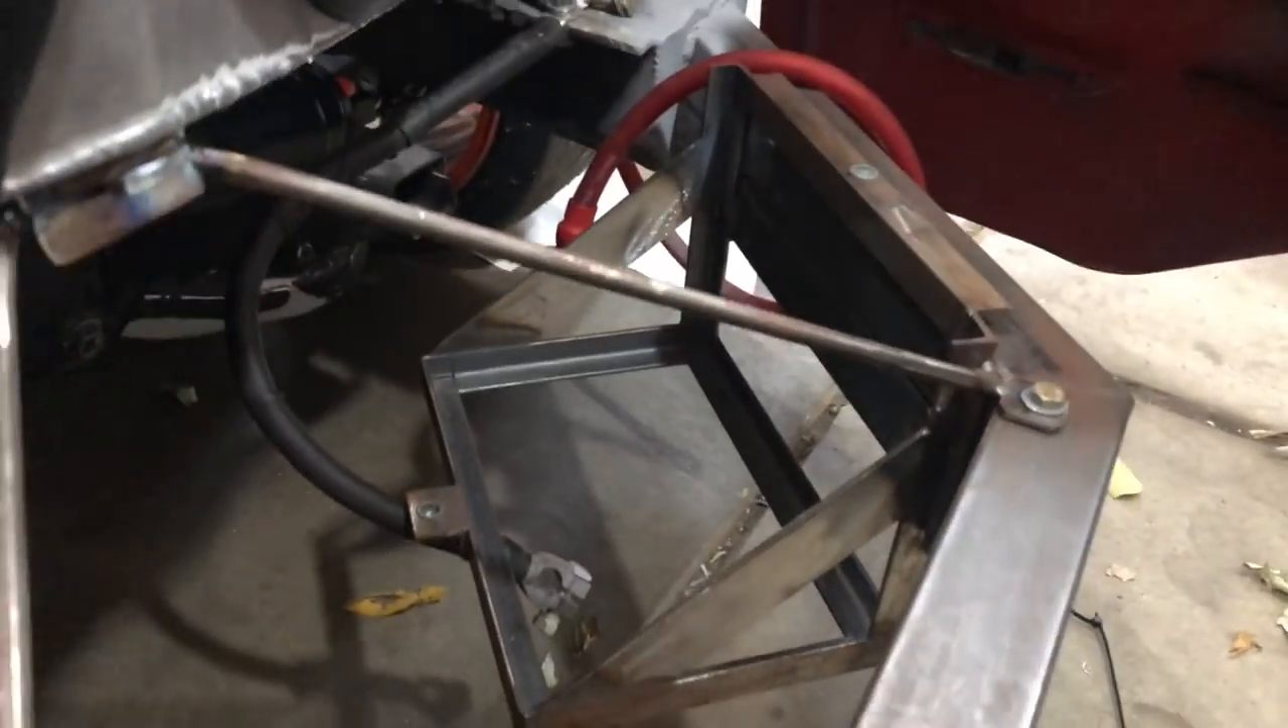So, we have our battery pulled out.